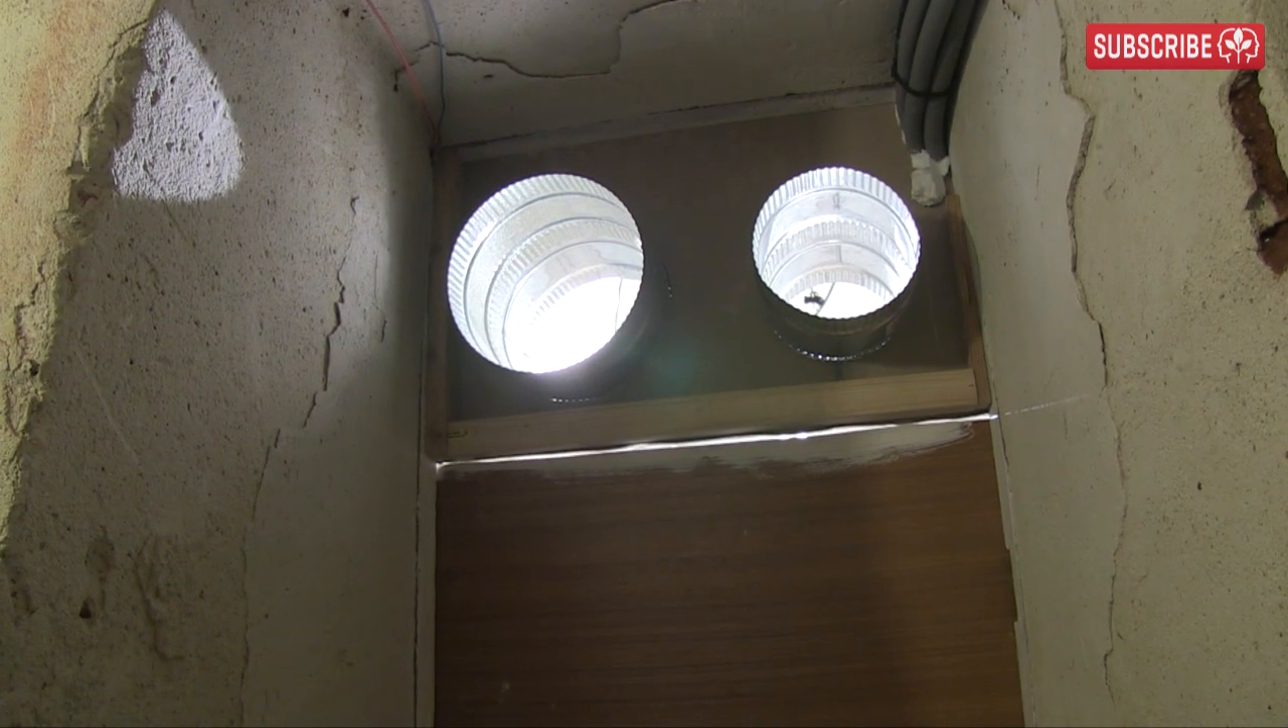I can spot a problem immediately. There's a sizable gap between my access door and the ventilation panel. Yeah, you can see the light coming through it quite clearly.